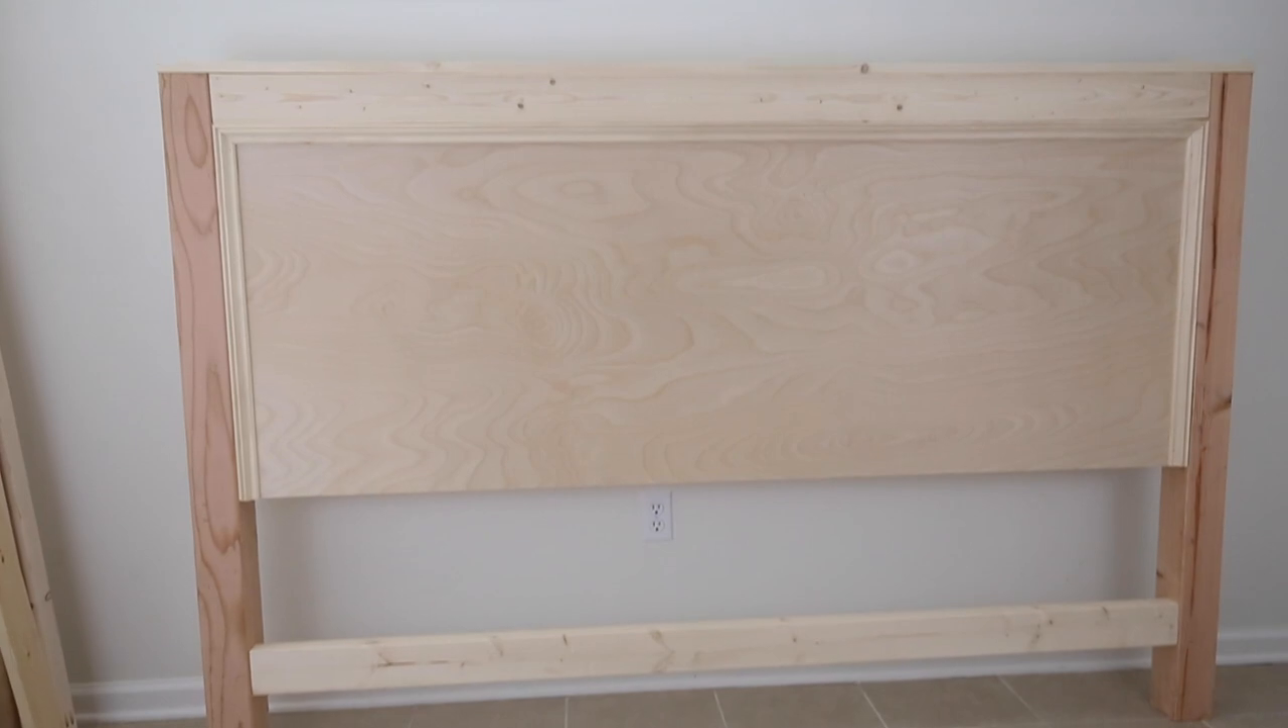Now your headboard is built.